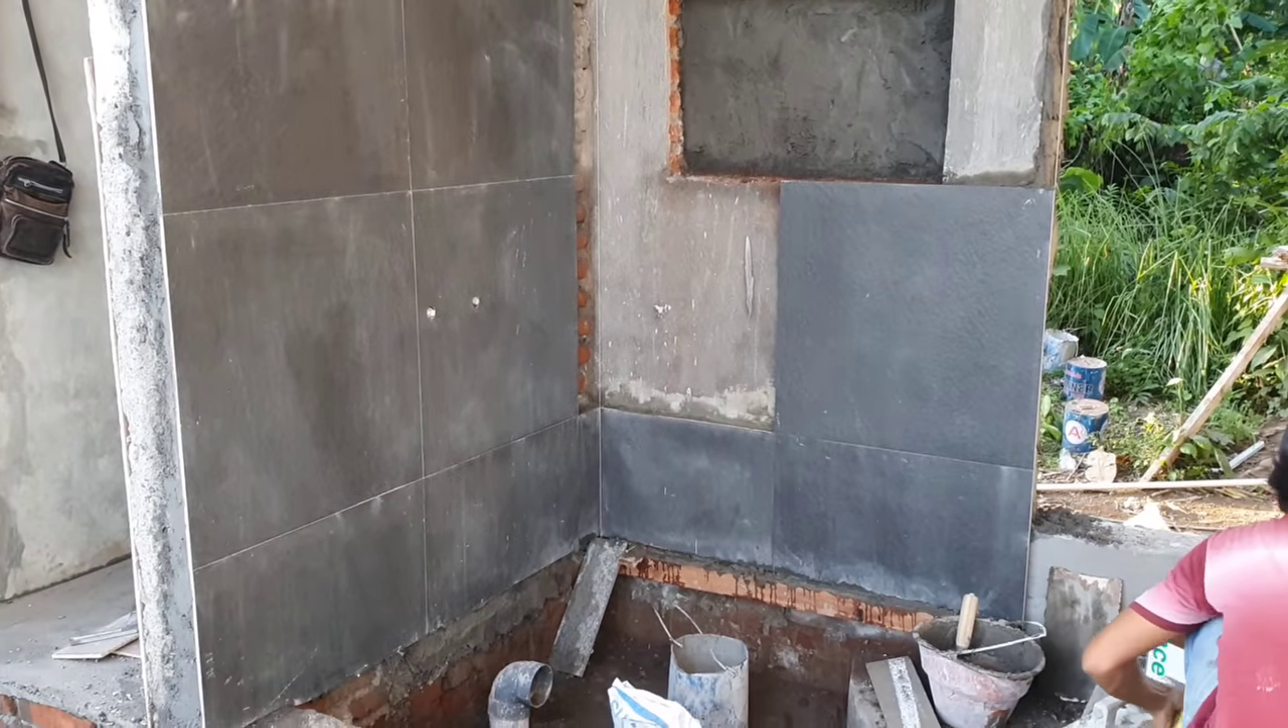All the black tiles are almost finished but we were missing one box that i just received by delivery.